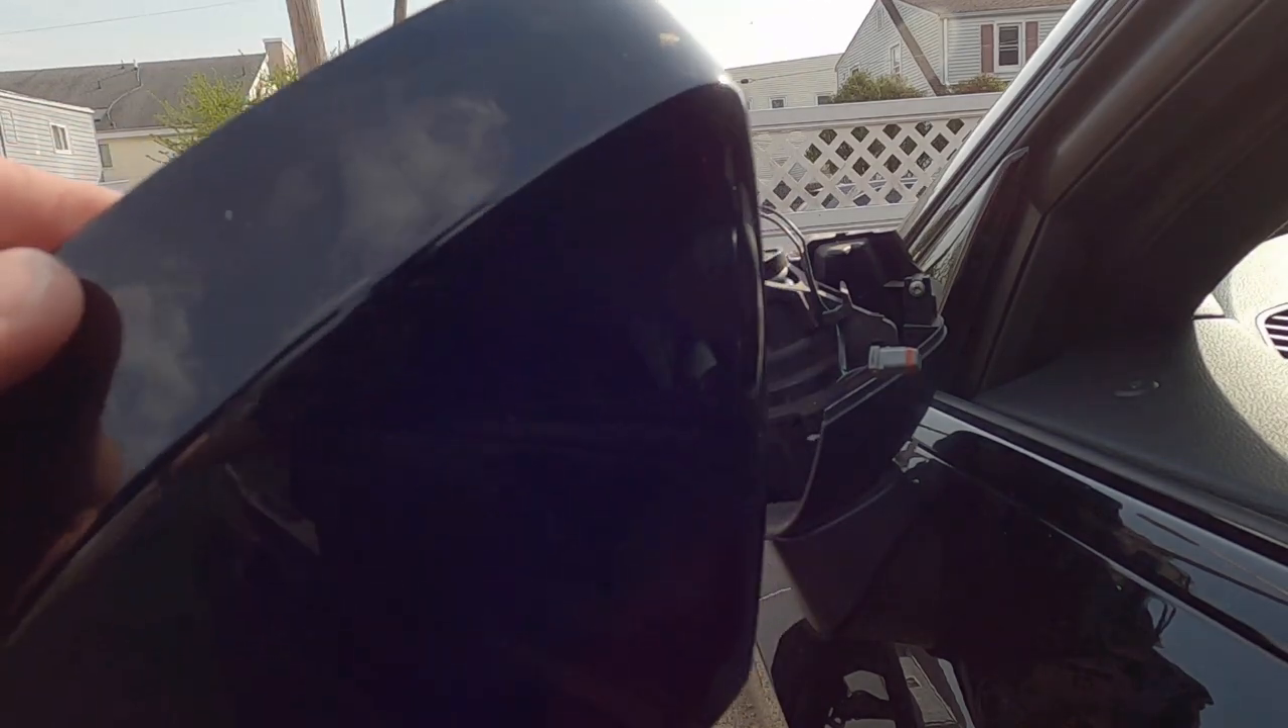Now you have the entire stock mirror cap off the car.